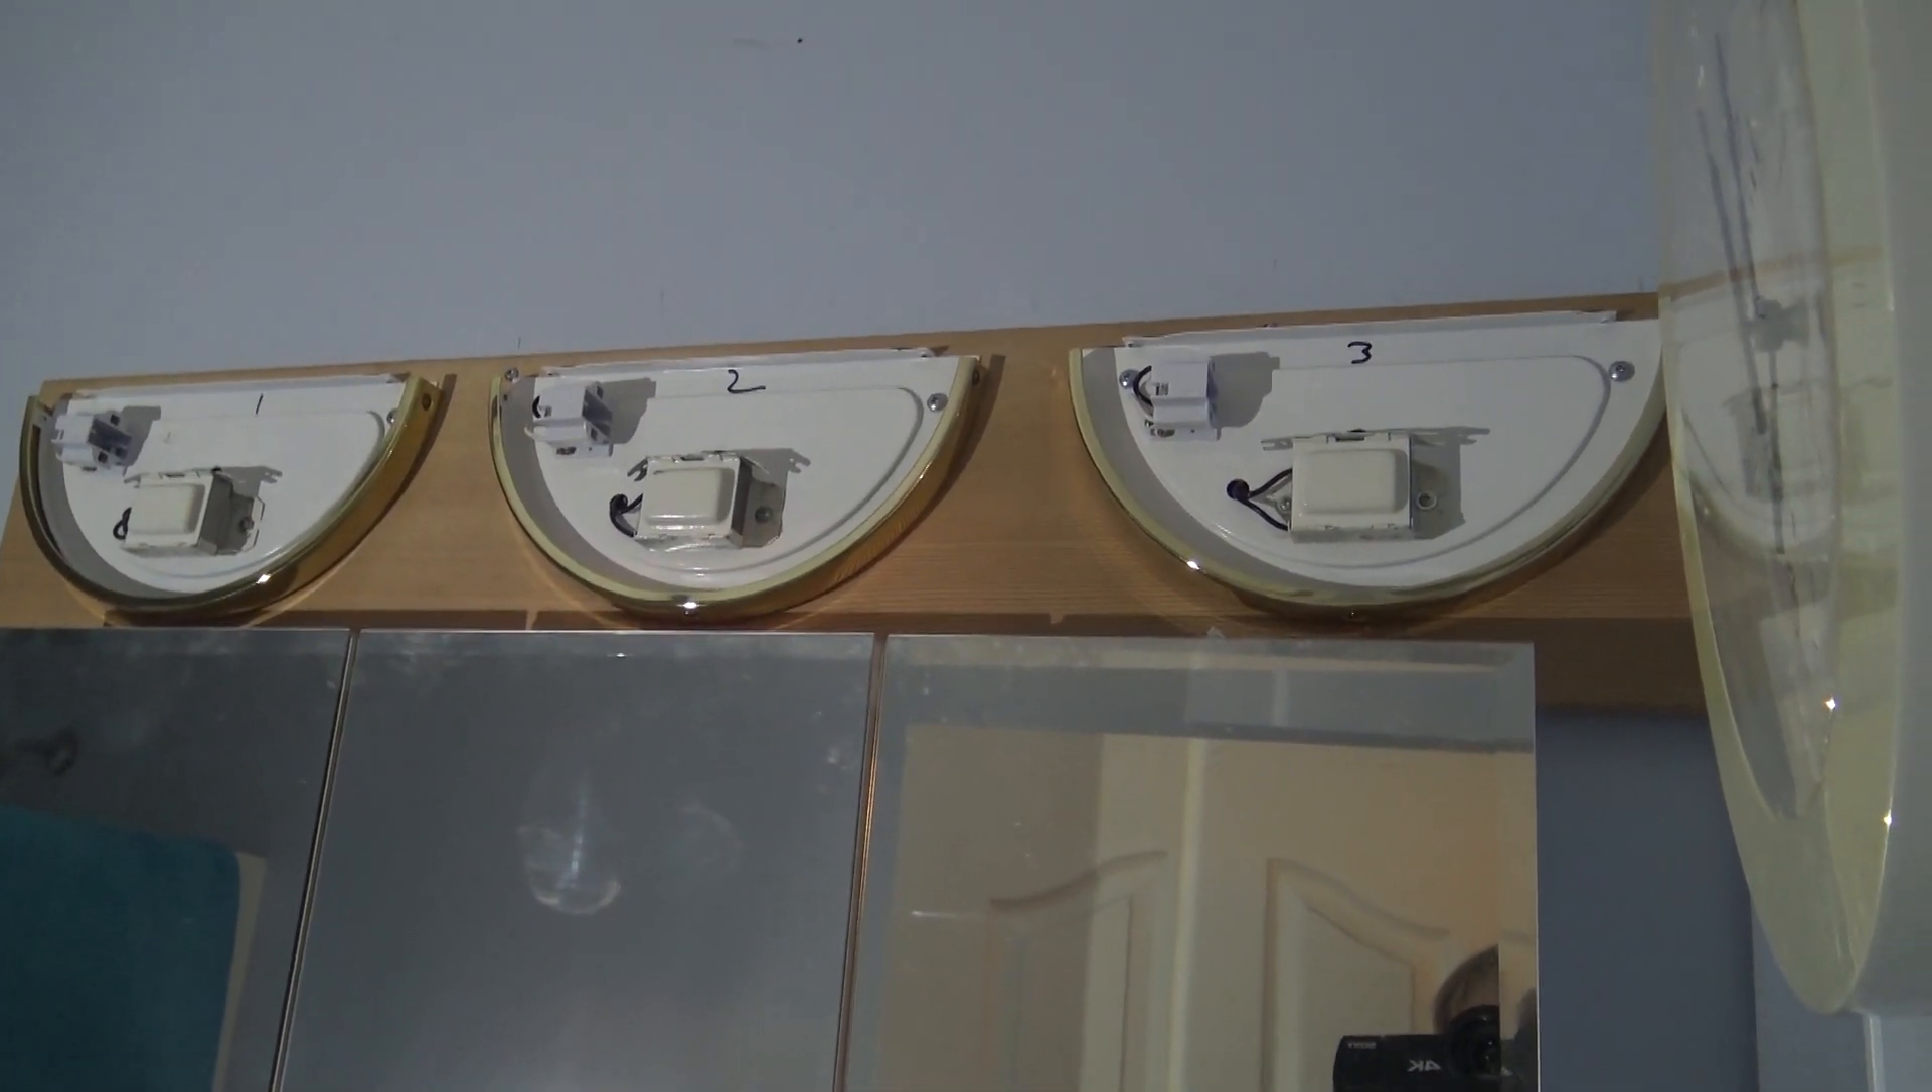Okay, I've now got the board mounted right over top of the mirror.